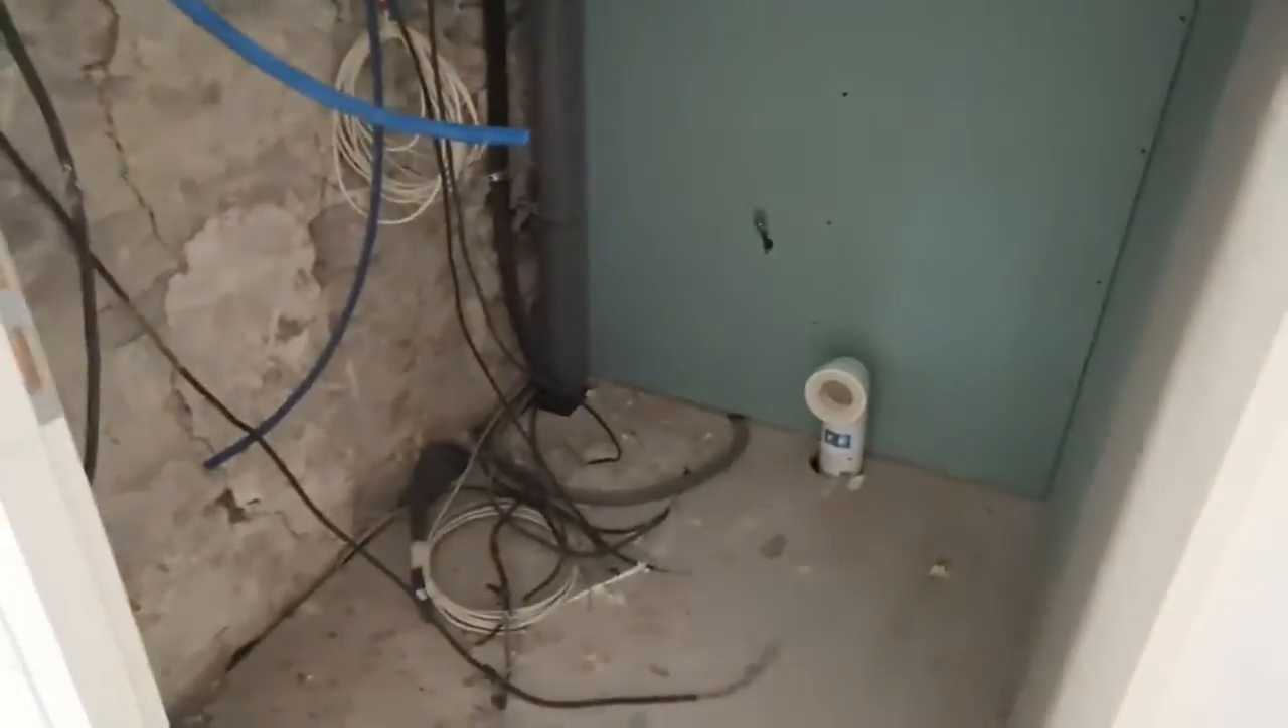Les toilettes, on a juste installé le départ, mais il n'y a pas vraiment de nouveautés.